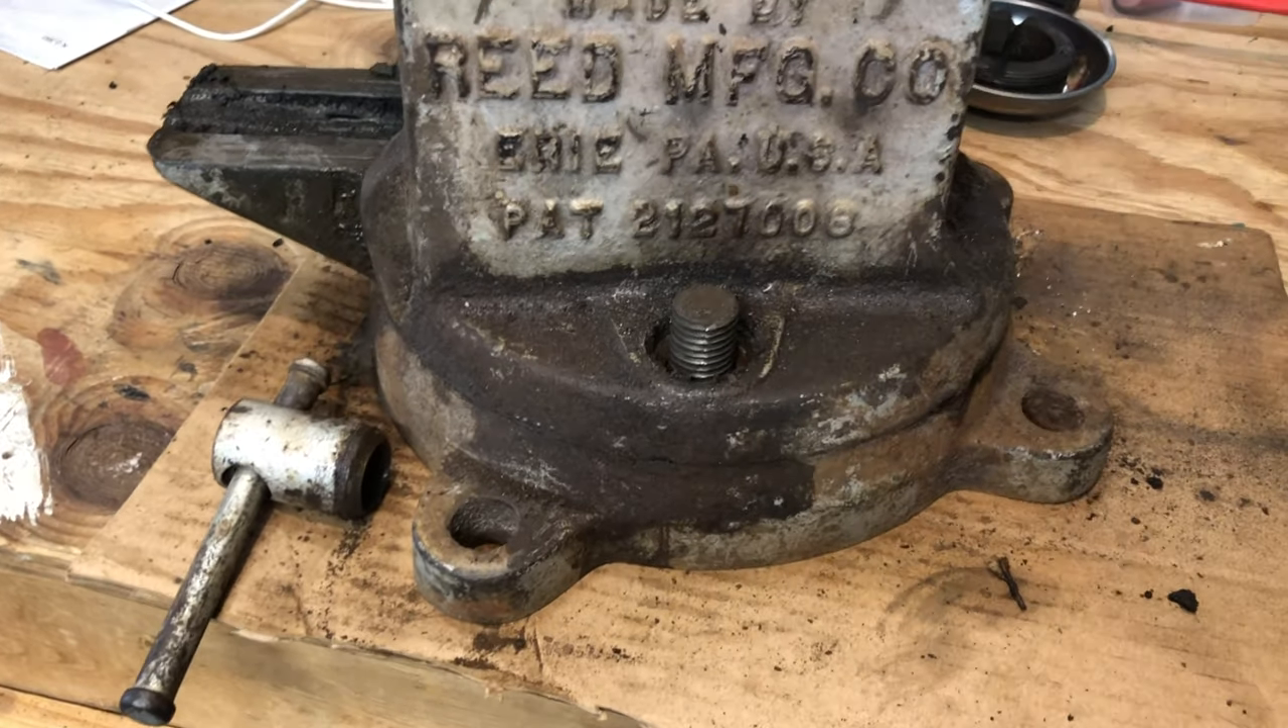We've managed to get the handle off.